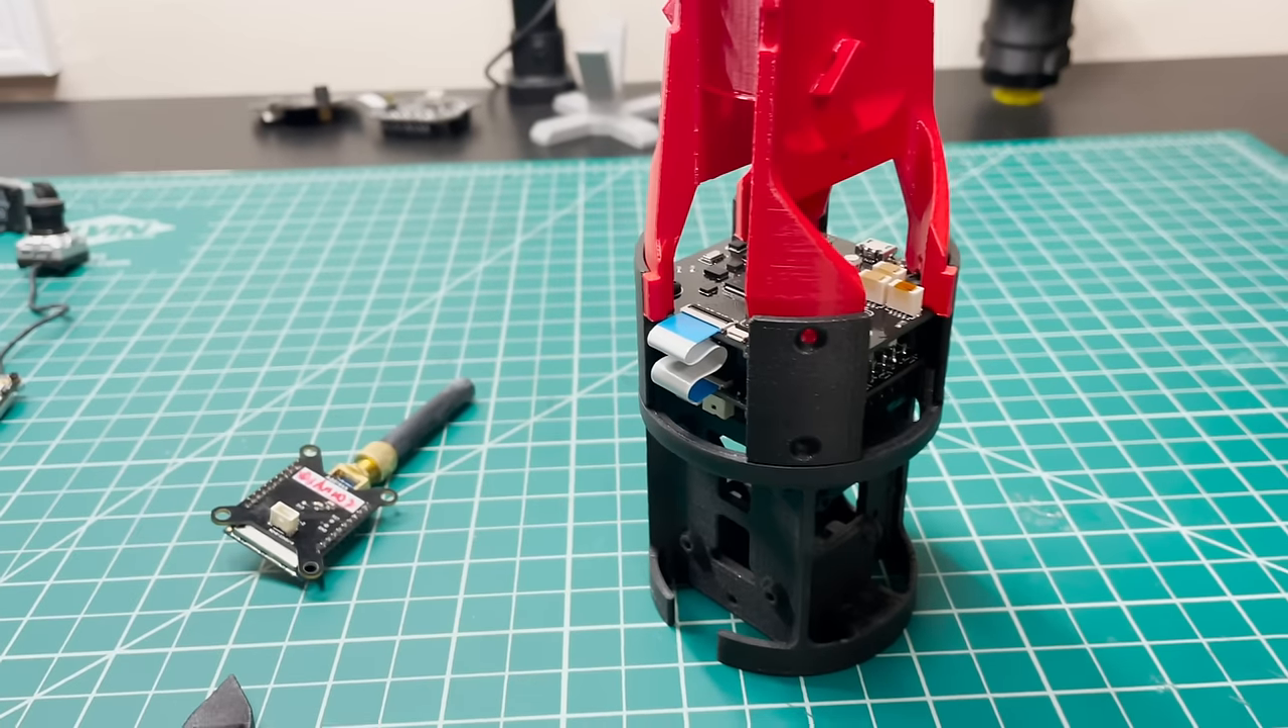So I've got all three of our main avionics assembly prints tentatively stacked together here.